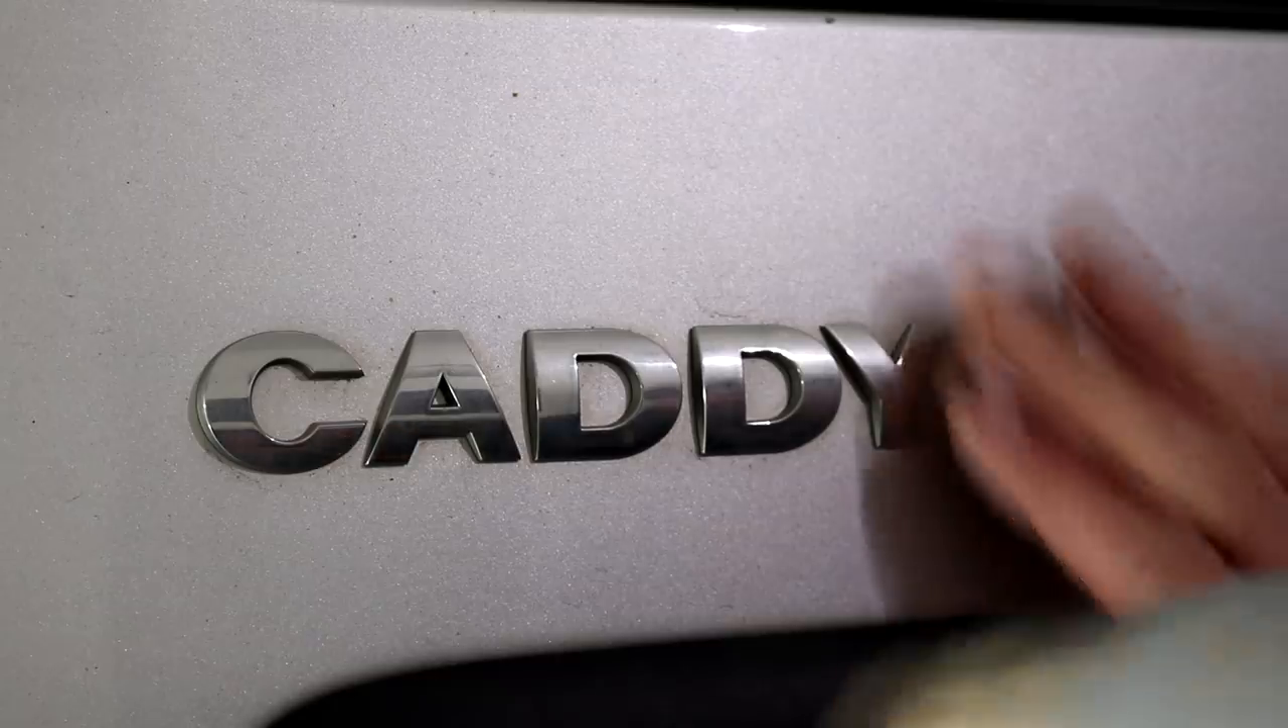Recently I had to replace the rear doors on my VW Caddy work van and the new ones still have the original badges on which need to be removed.